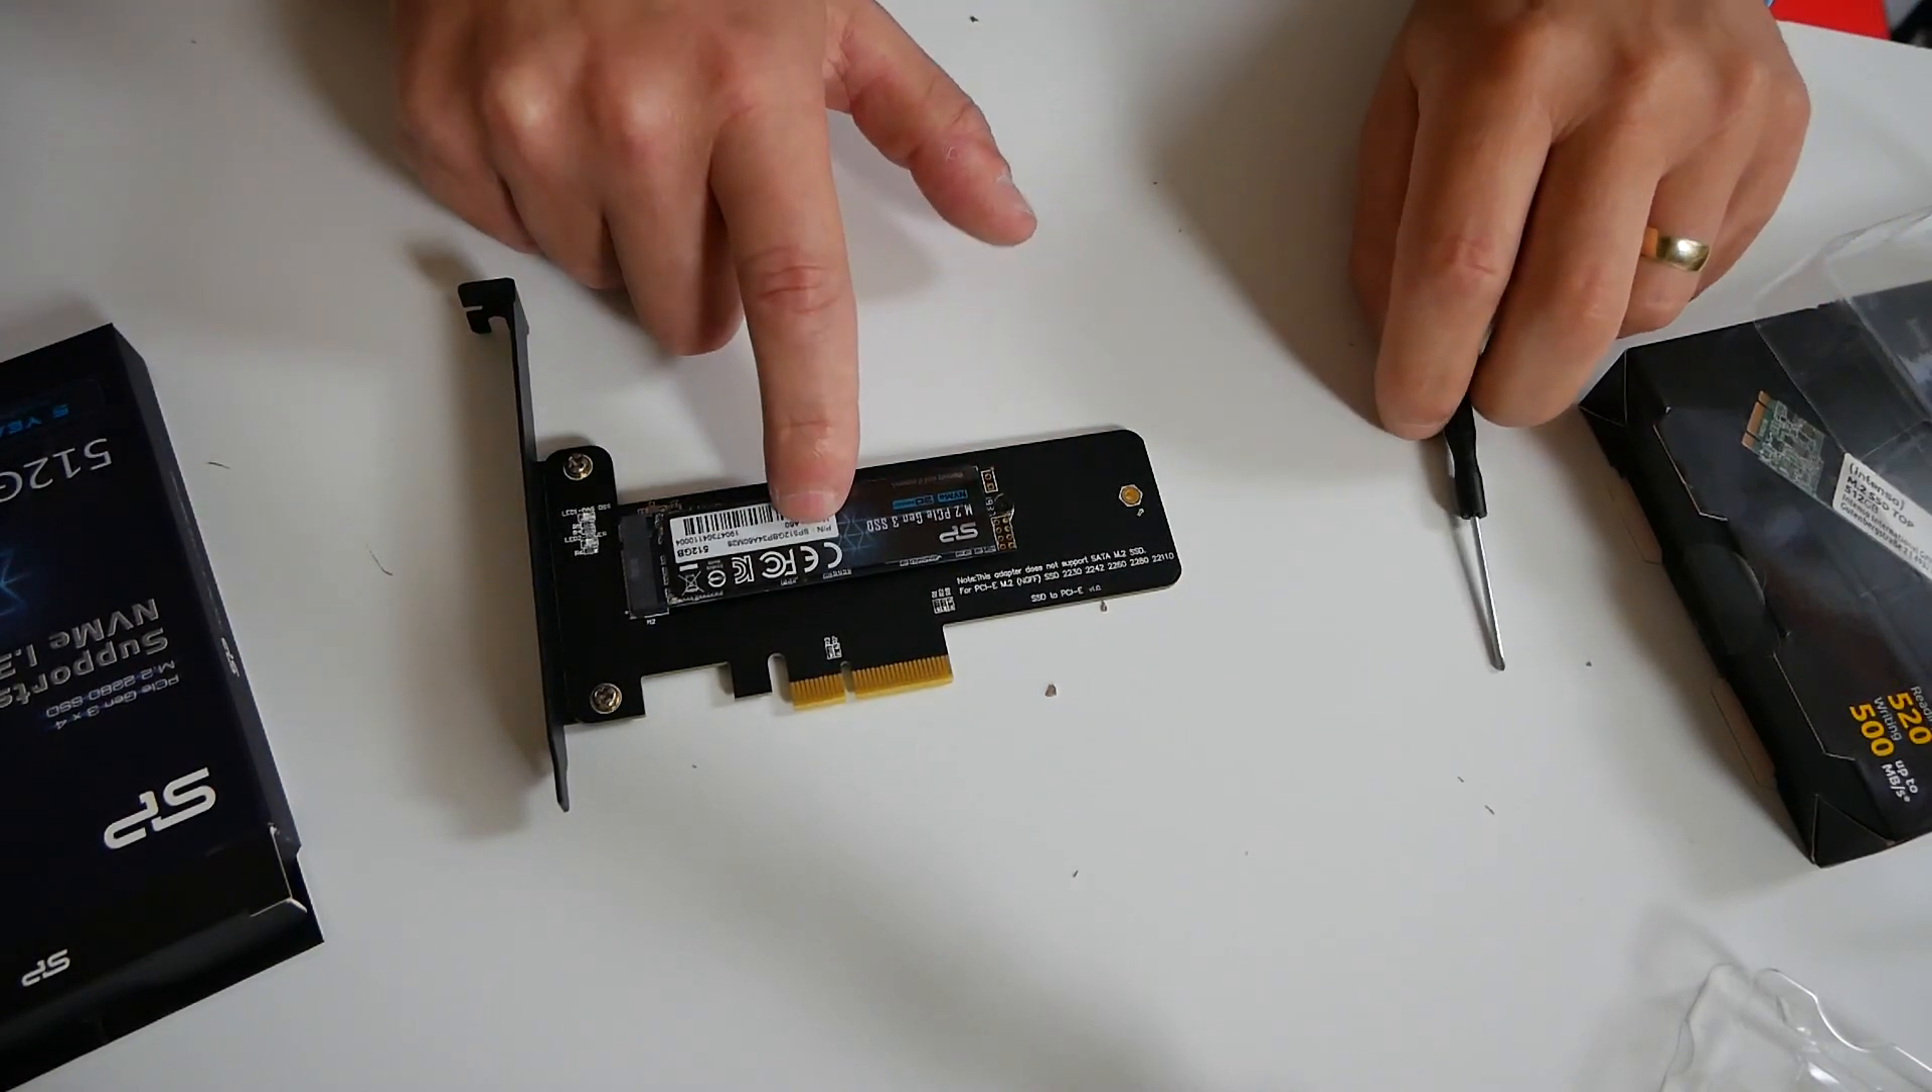So that is the drive in the actual unit now.